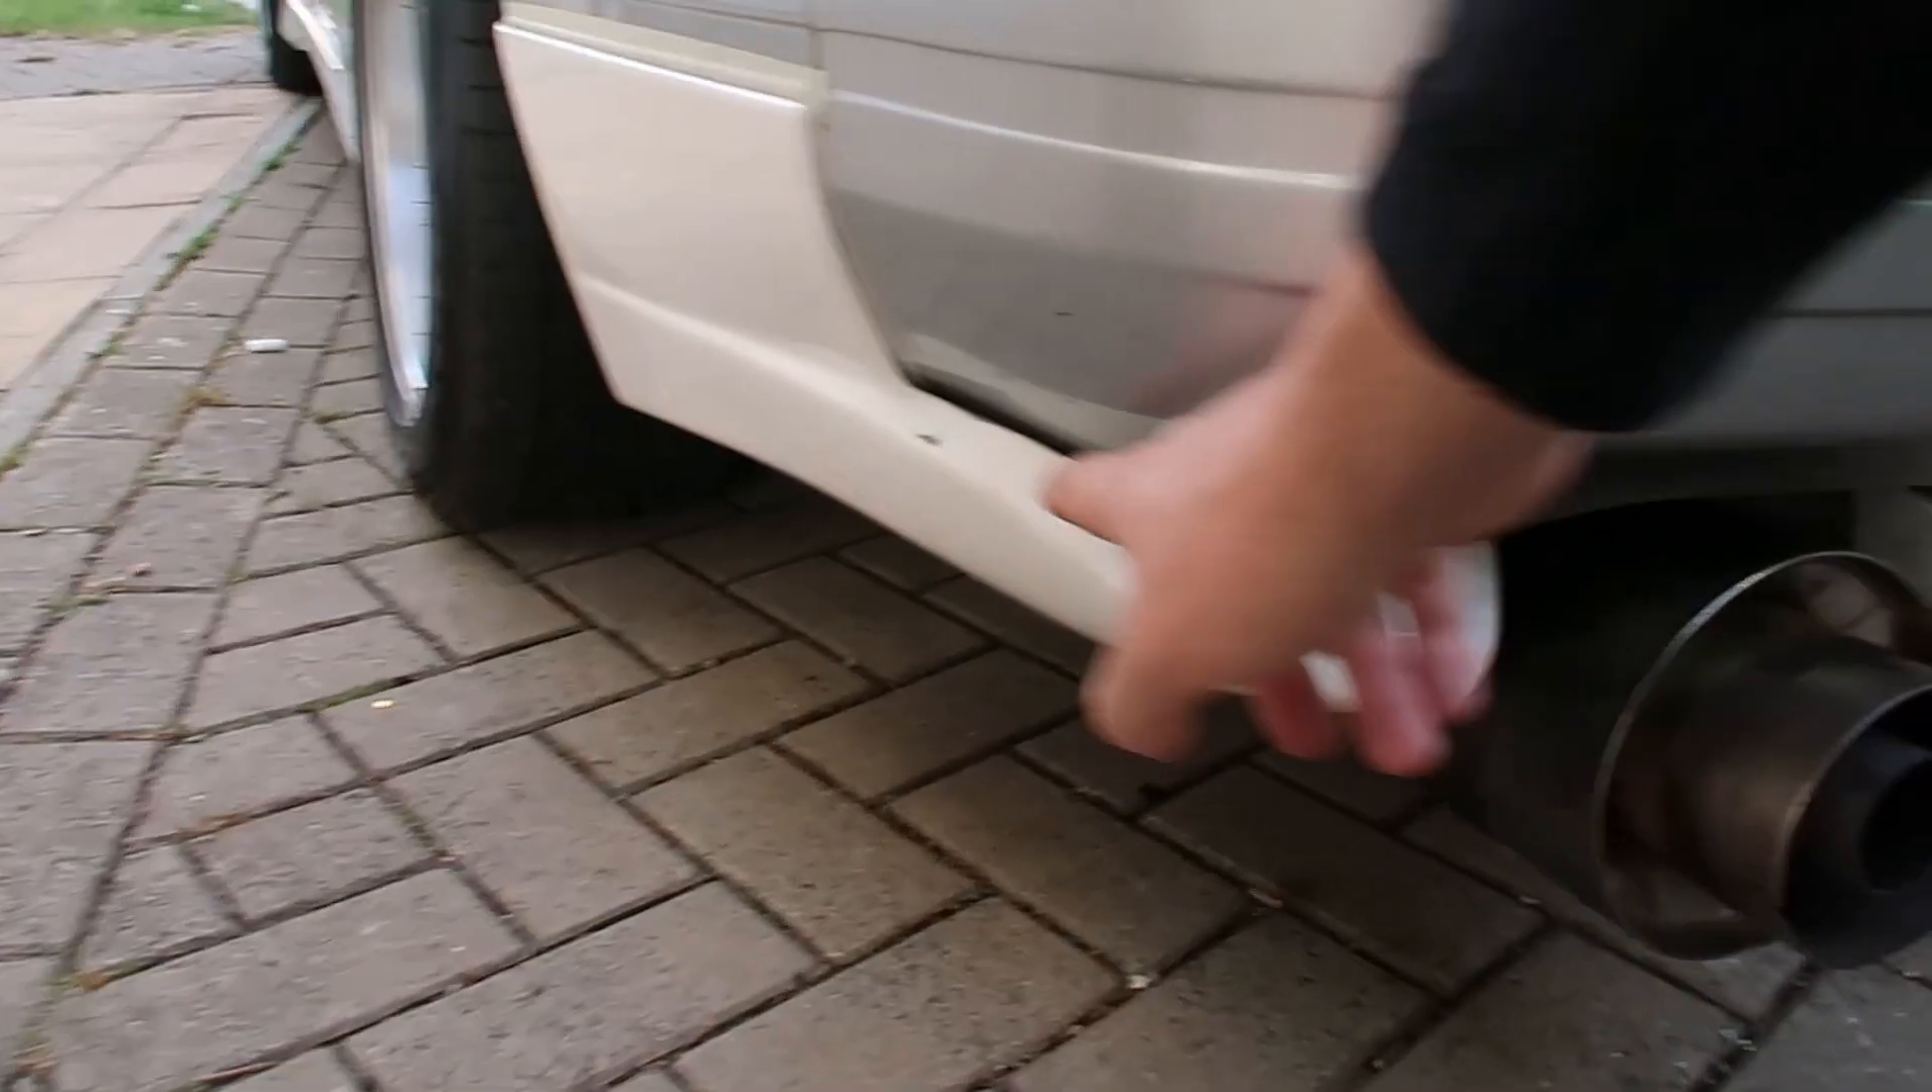We've got the back panels fitted up on the side here there's a bit of a gap.